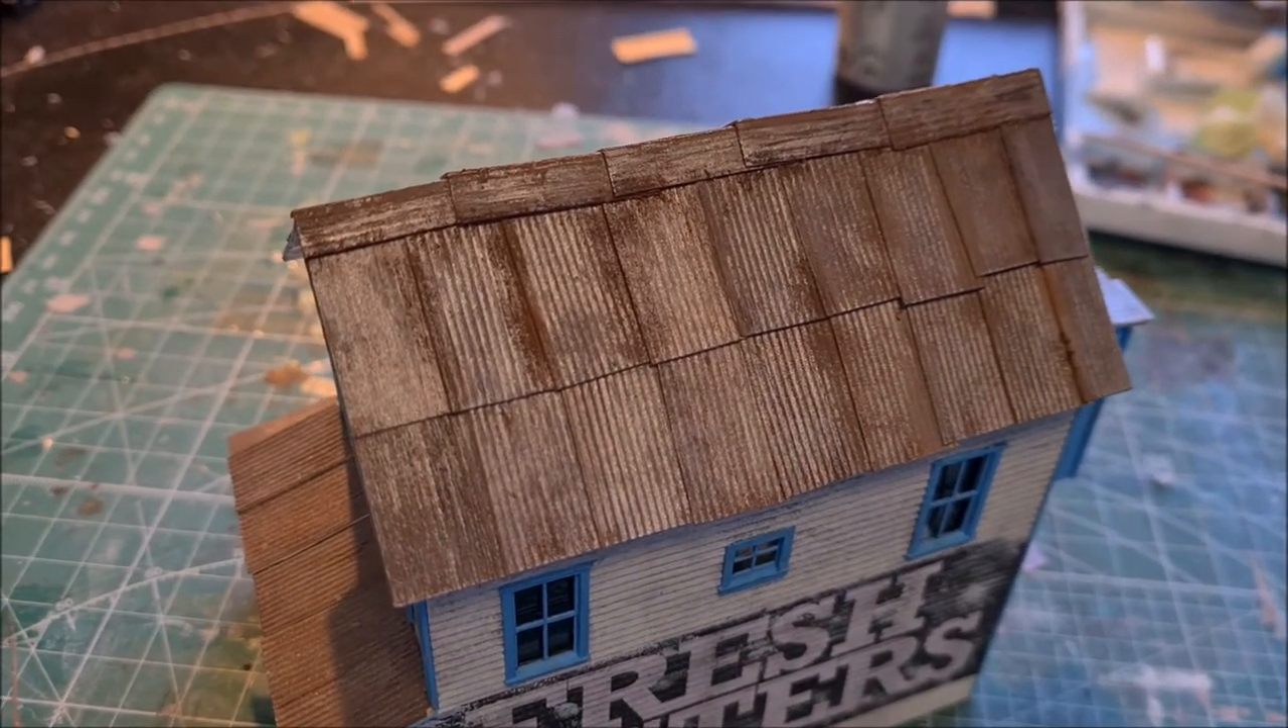All right, so all the corrugated metal panels have been glued on now.